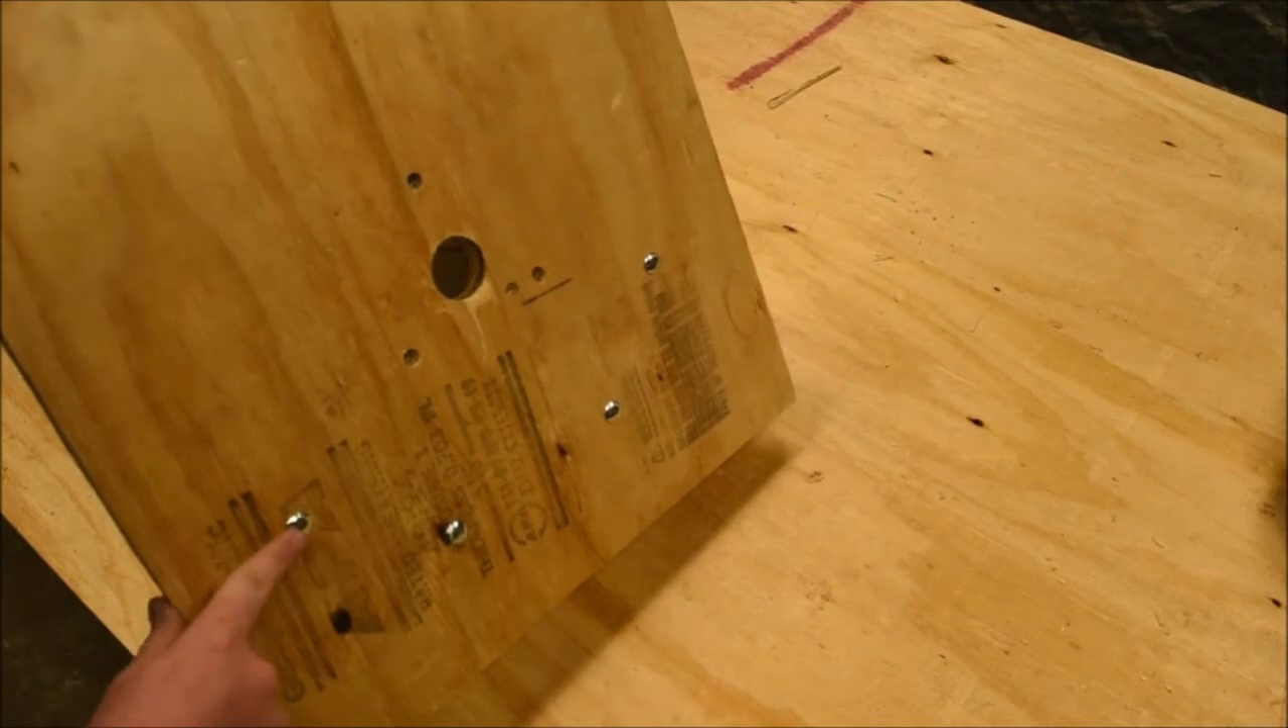As you can see, the bolts right here are kind of sticking out, so I'm just going to recess those in.